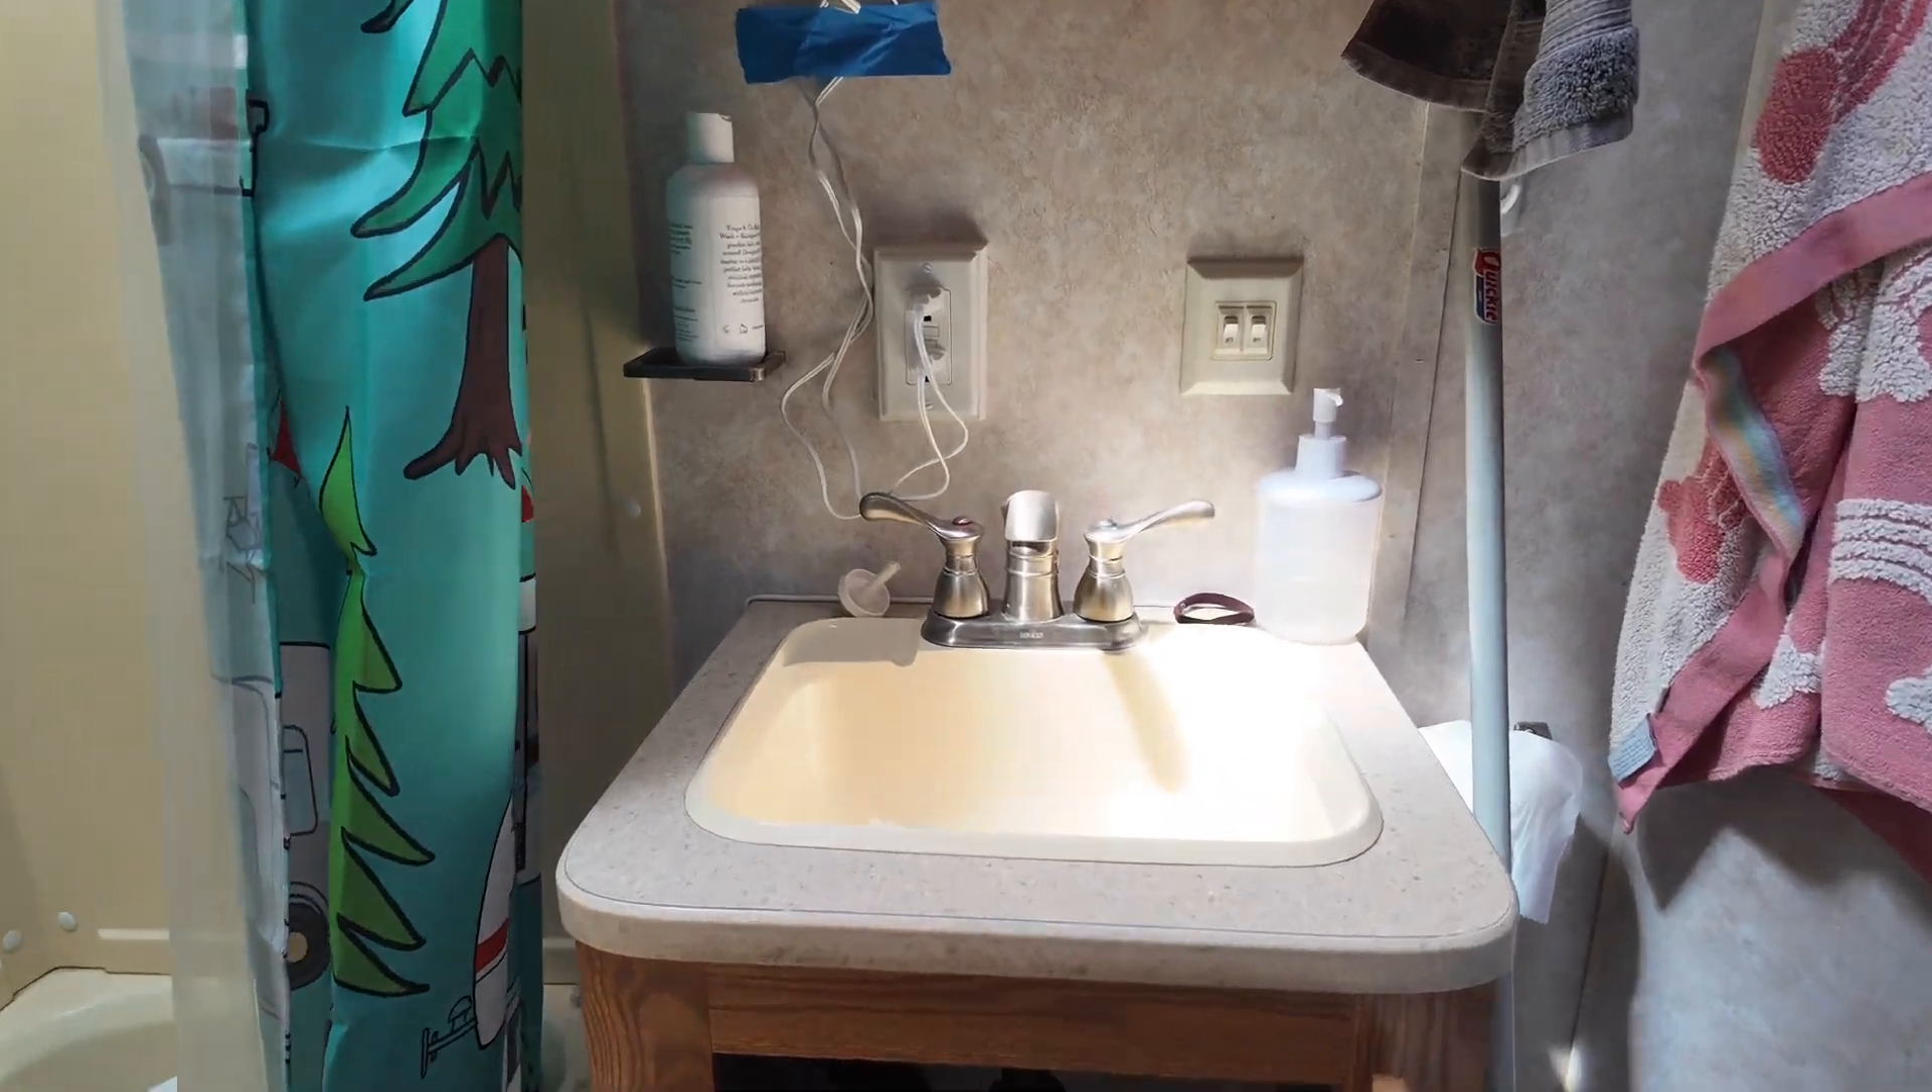I got the new faucet in here.